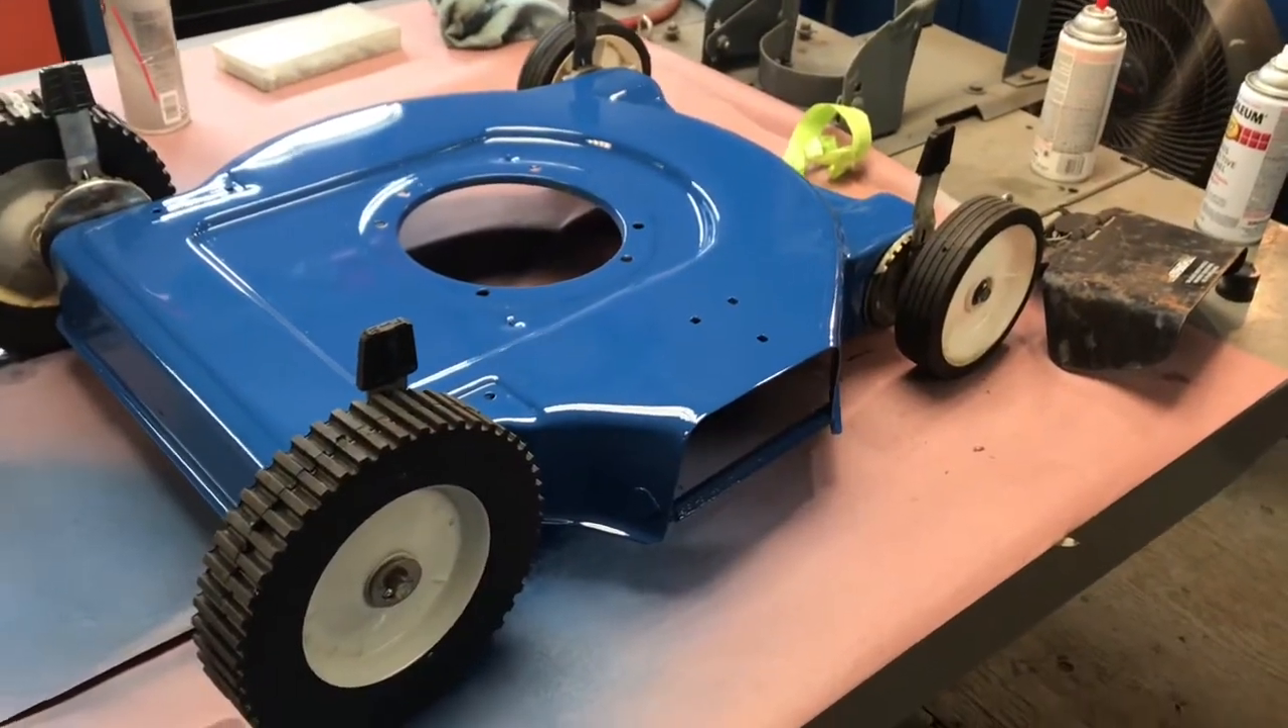Okay so I got the chassis painted got my new wheels on there new old stock a little smaller ones in front in the back hot rod it up a little bit.